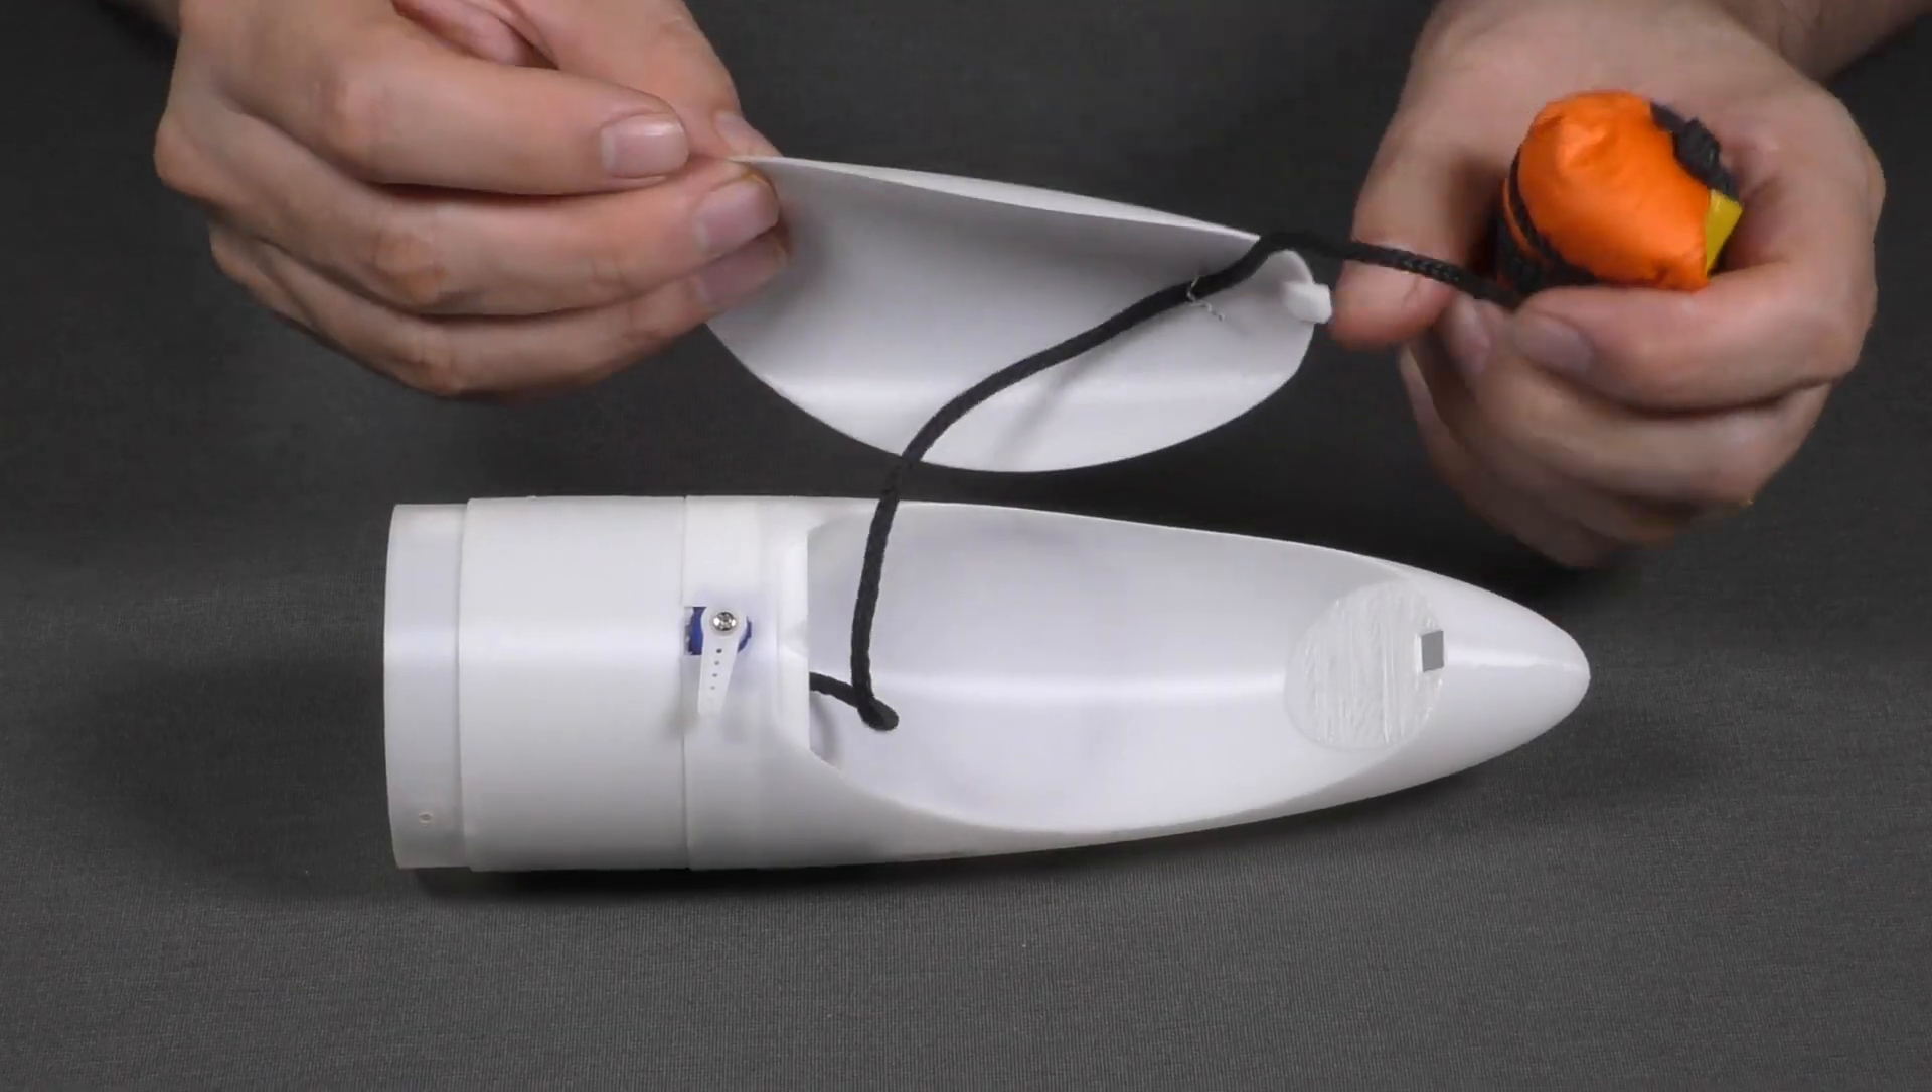The door itself is attached to the shock cord so we don't lose it during deployment.